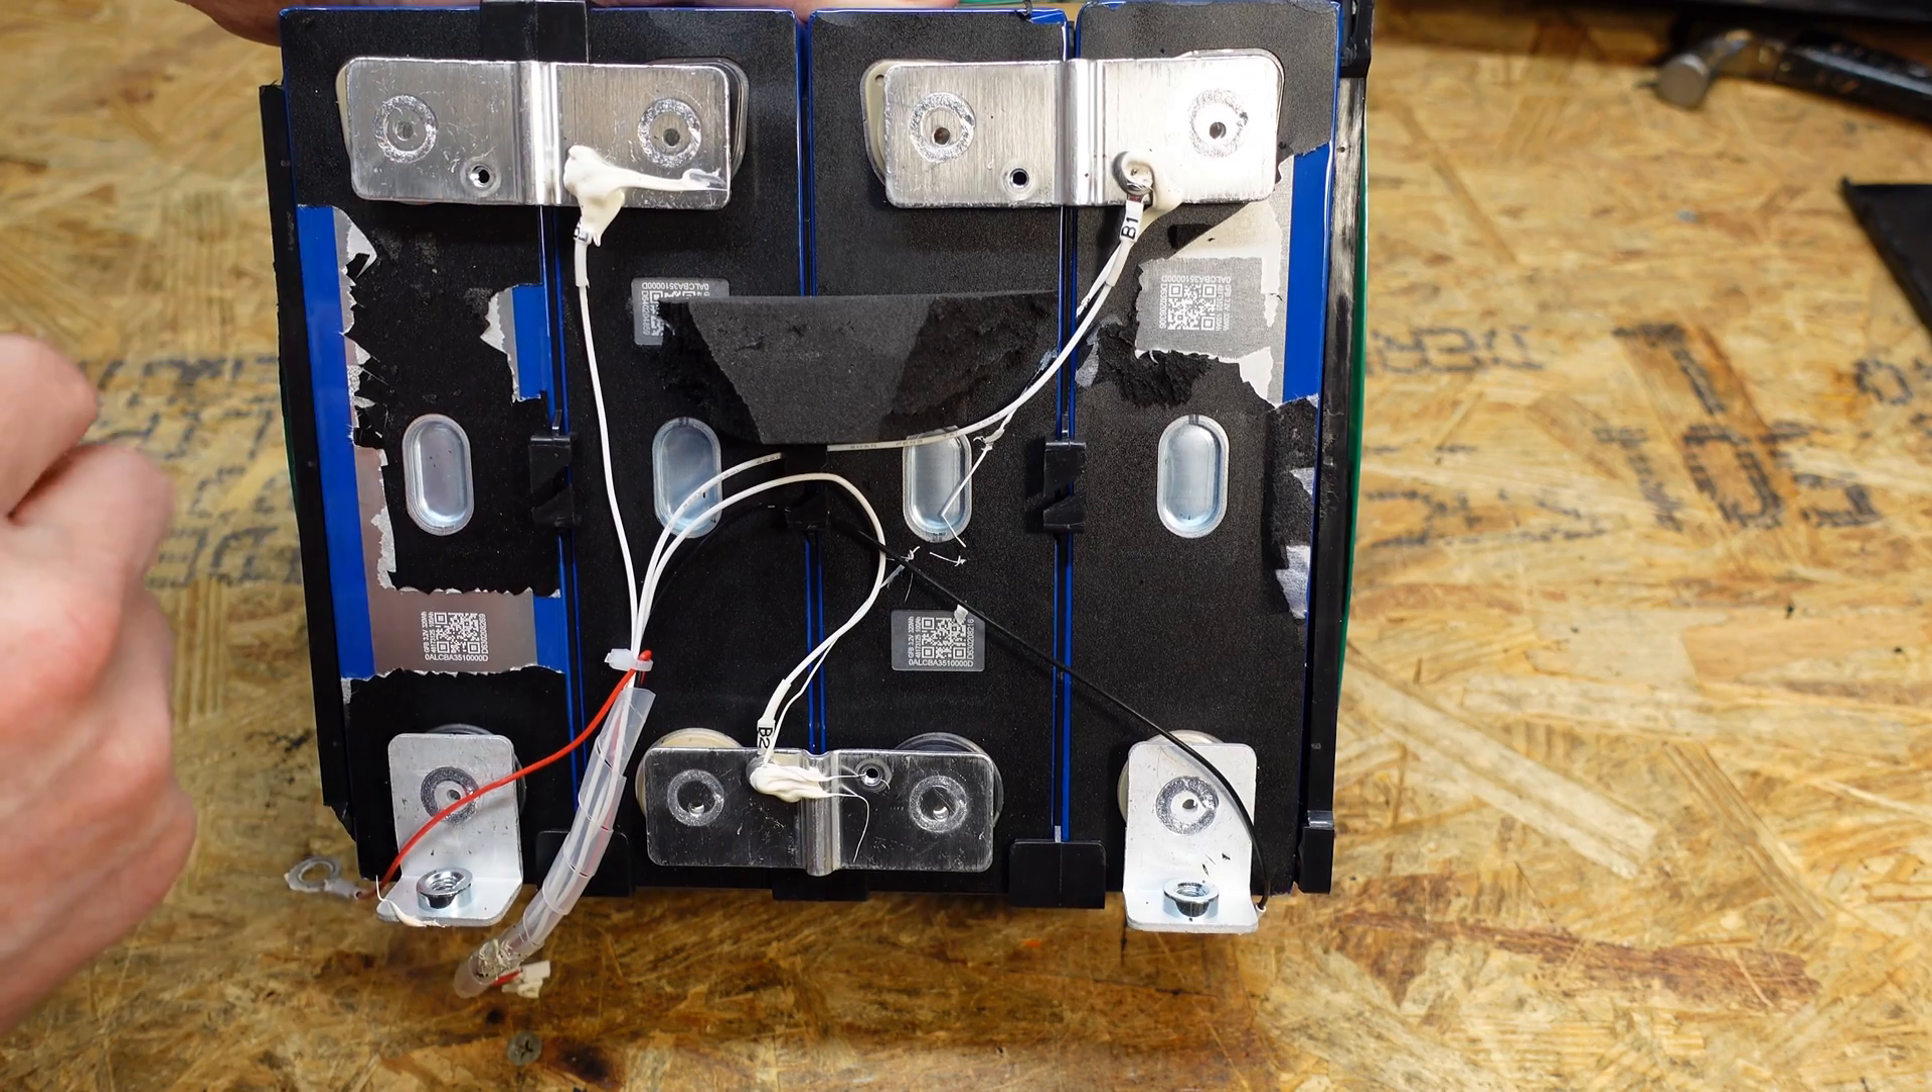We do have aluminum bus bars laser welded in place. Laser welds look good as usual.